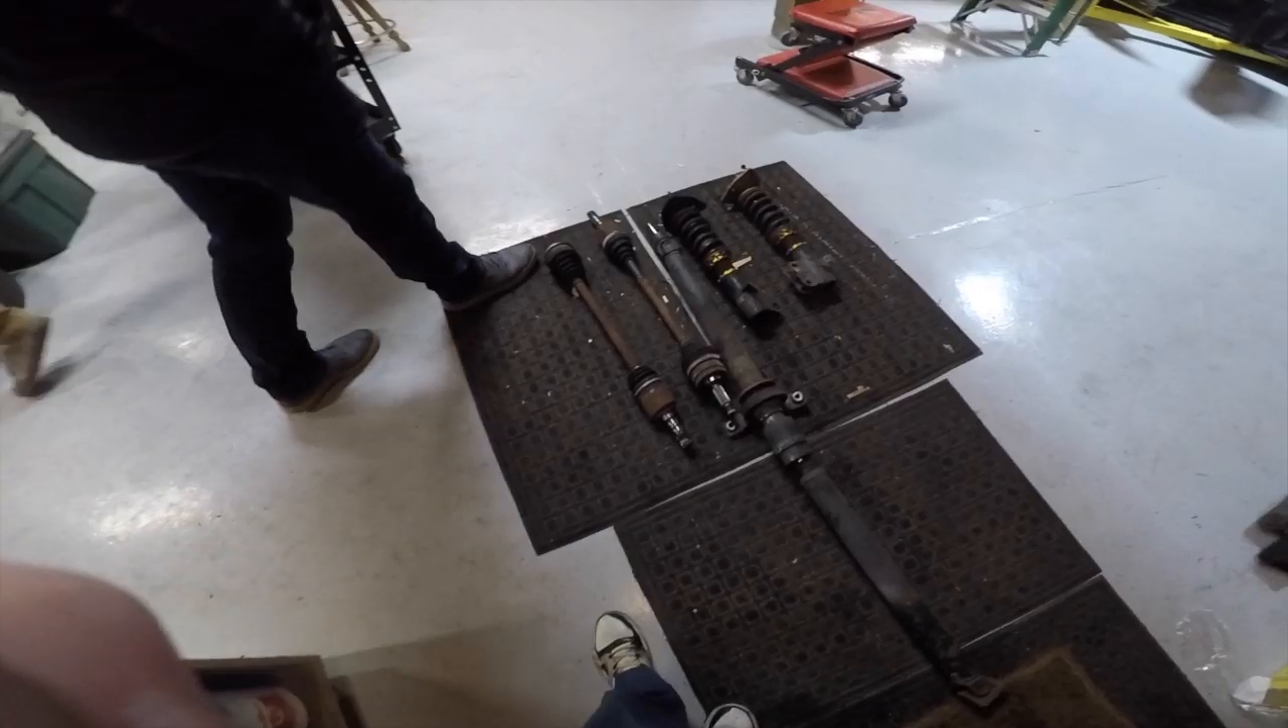Okay okay so we got all the shafts out of this thing.